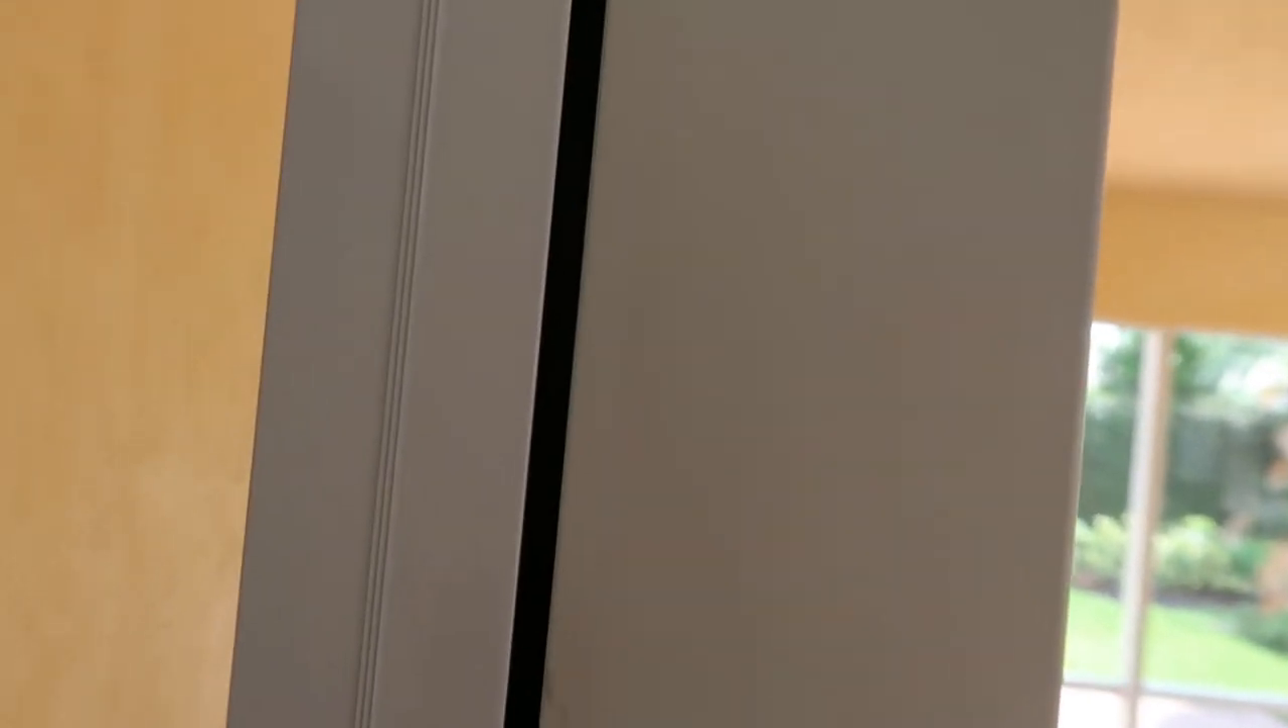There is a little gap here.